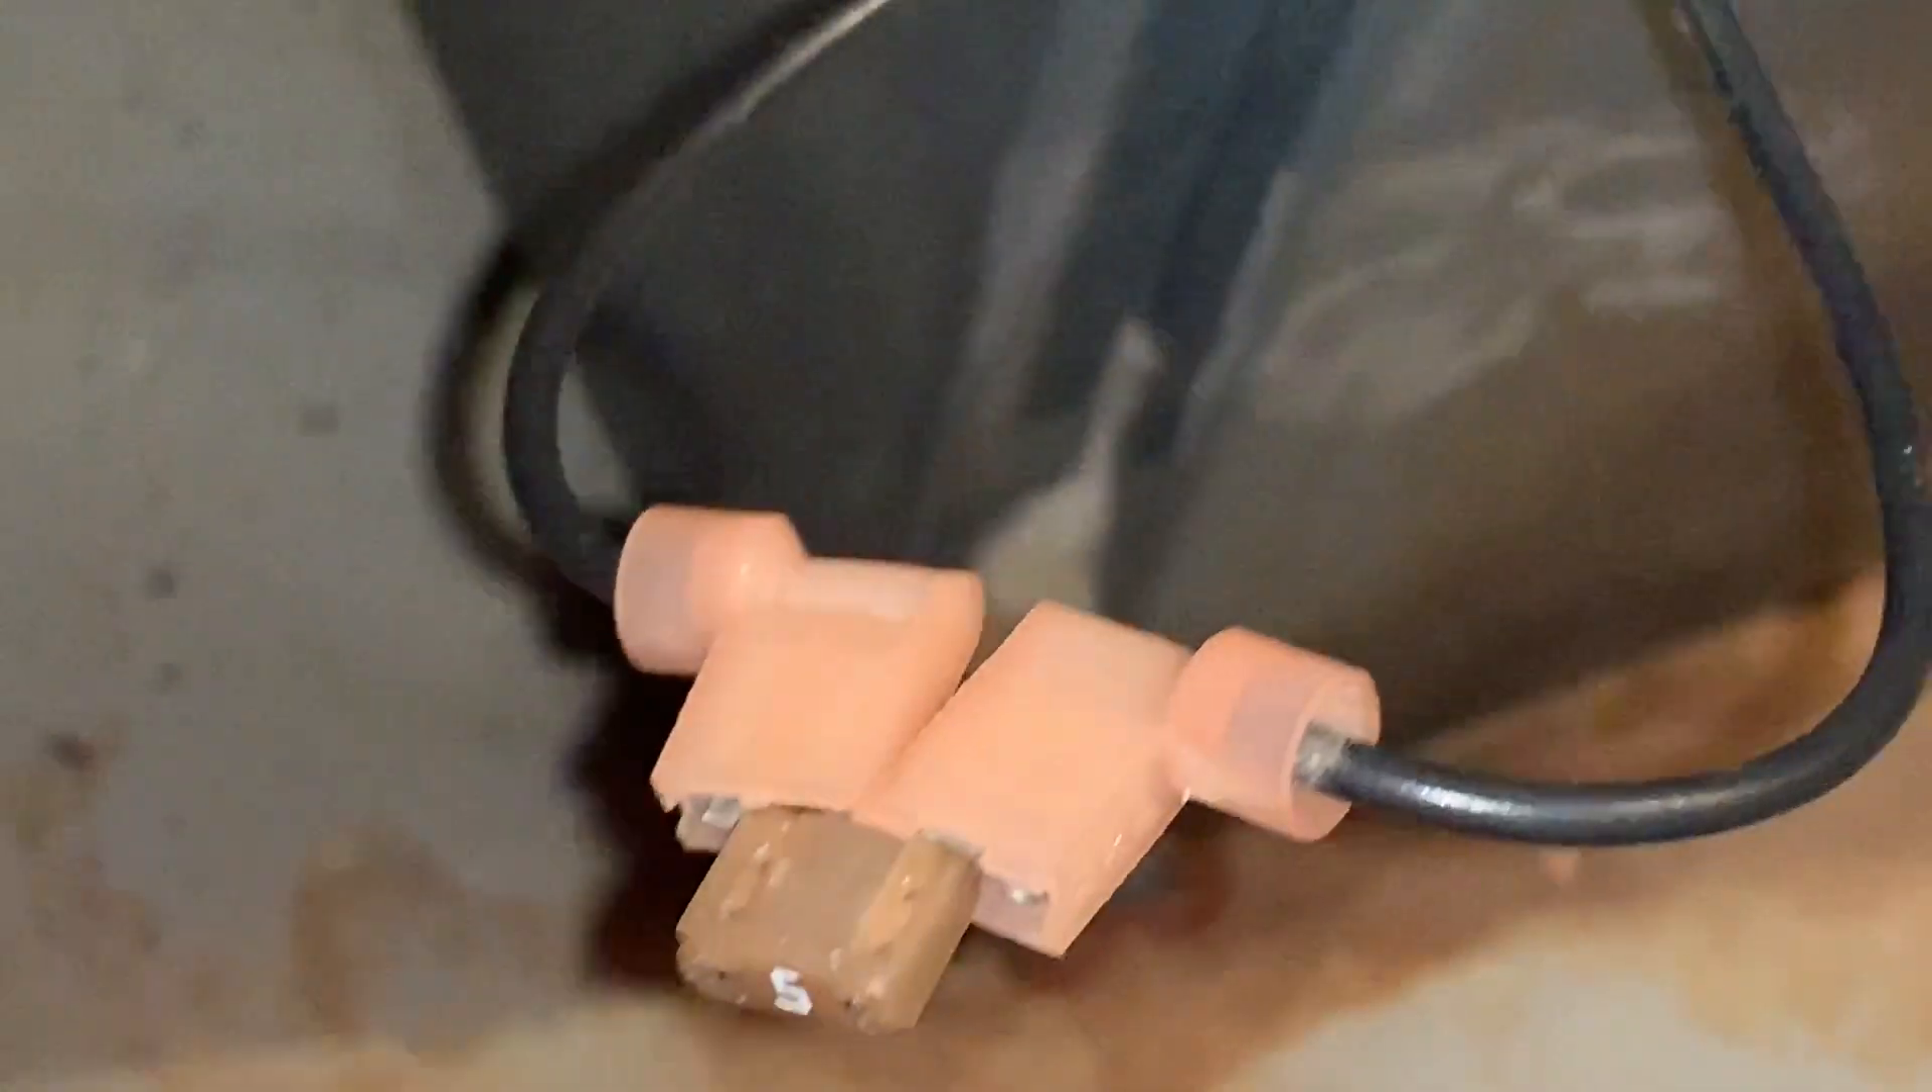My switches now are just bypassed because I didn't know if the switch was the problem. So I just took a little tiny mini fuse to join them together.